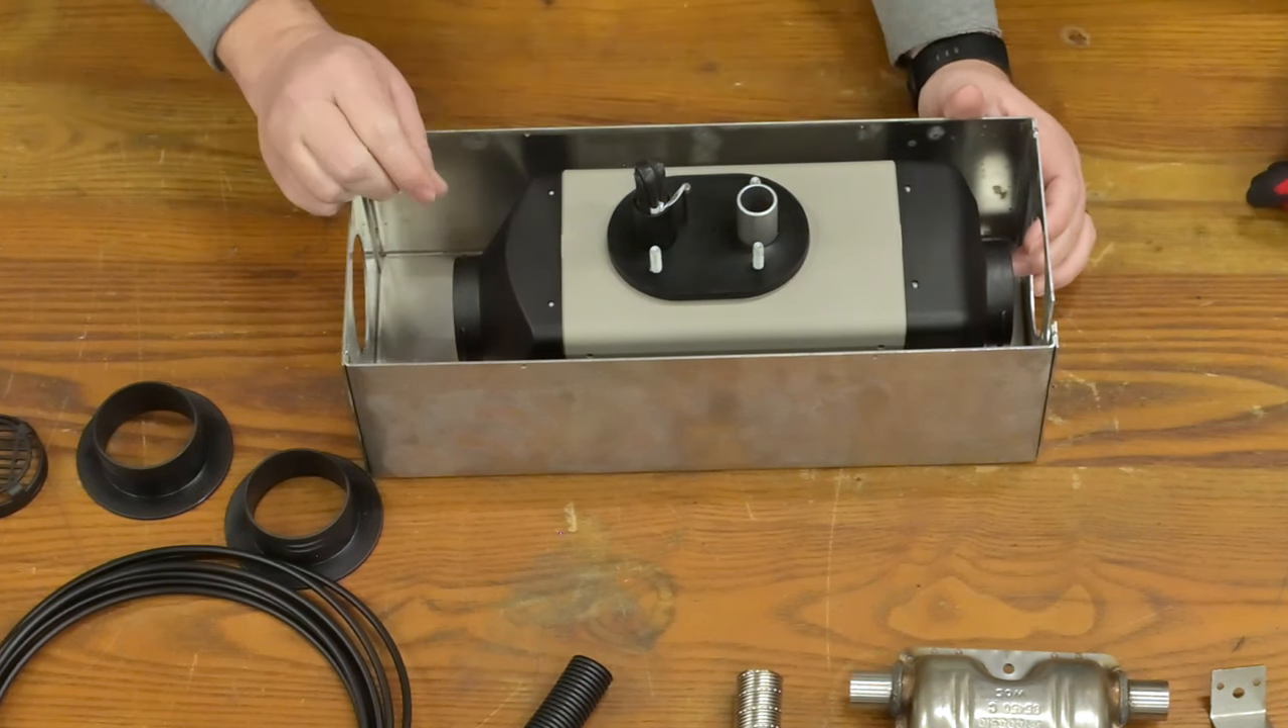The heater itself is not straight in the middle you can see it's off.